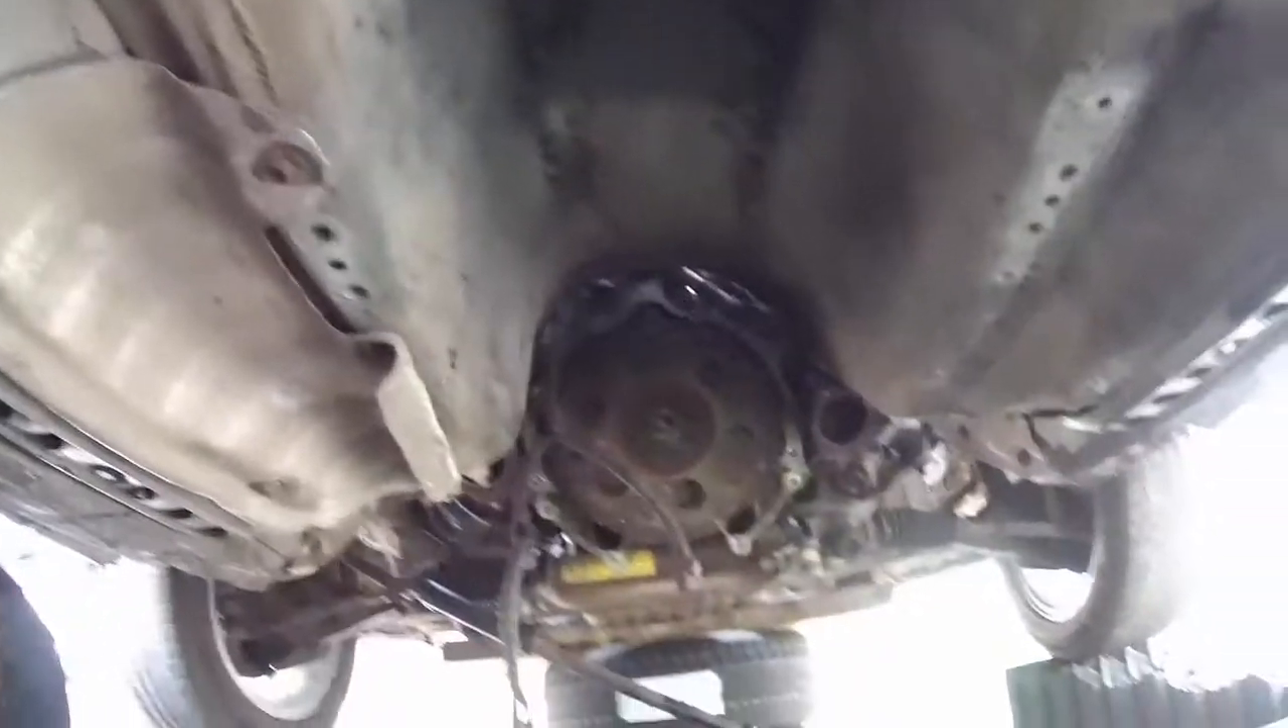Gearbox is out, right pull the jack out and there we have one very large gear box shaped hole in the bottom of an LS 400, after much struggle later.